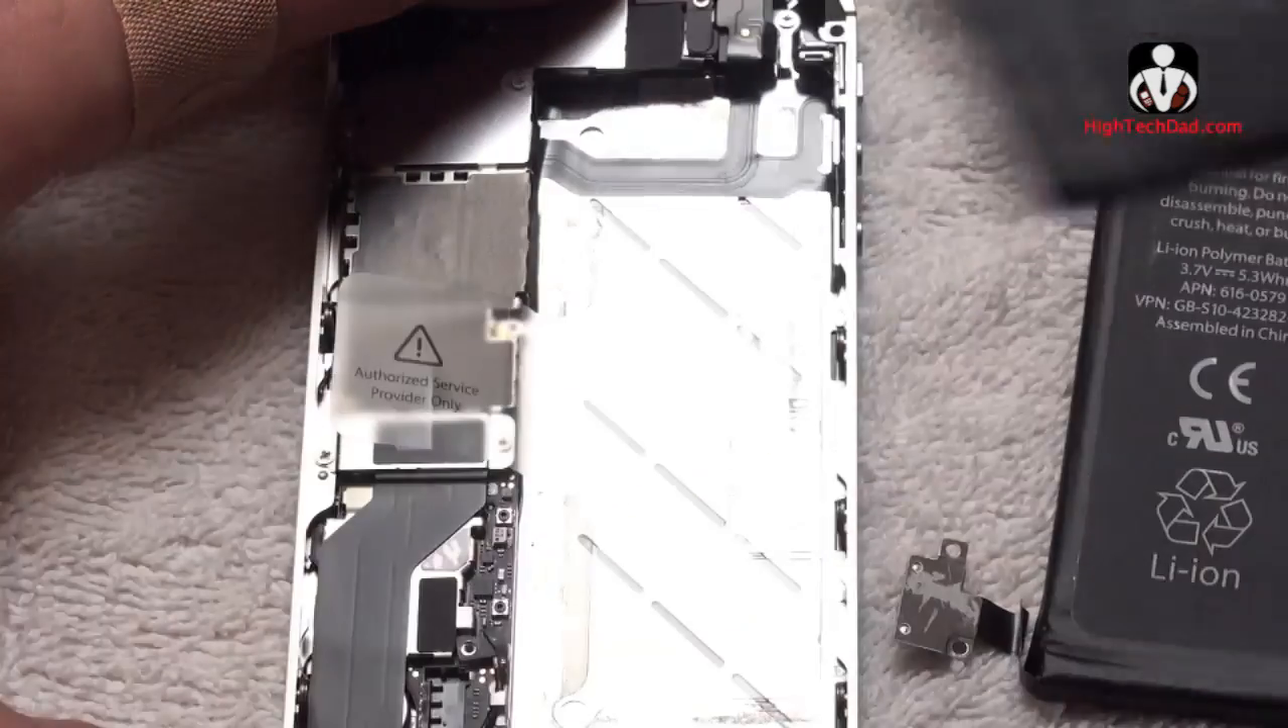So there's the old battery. We've got it out.